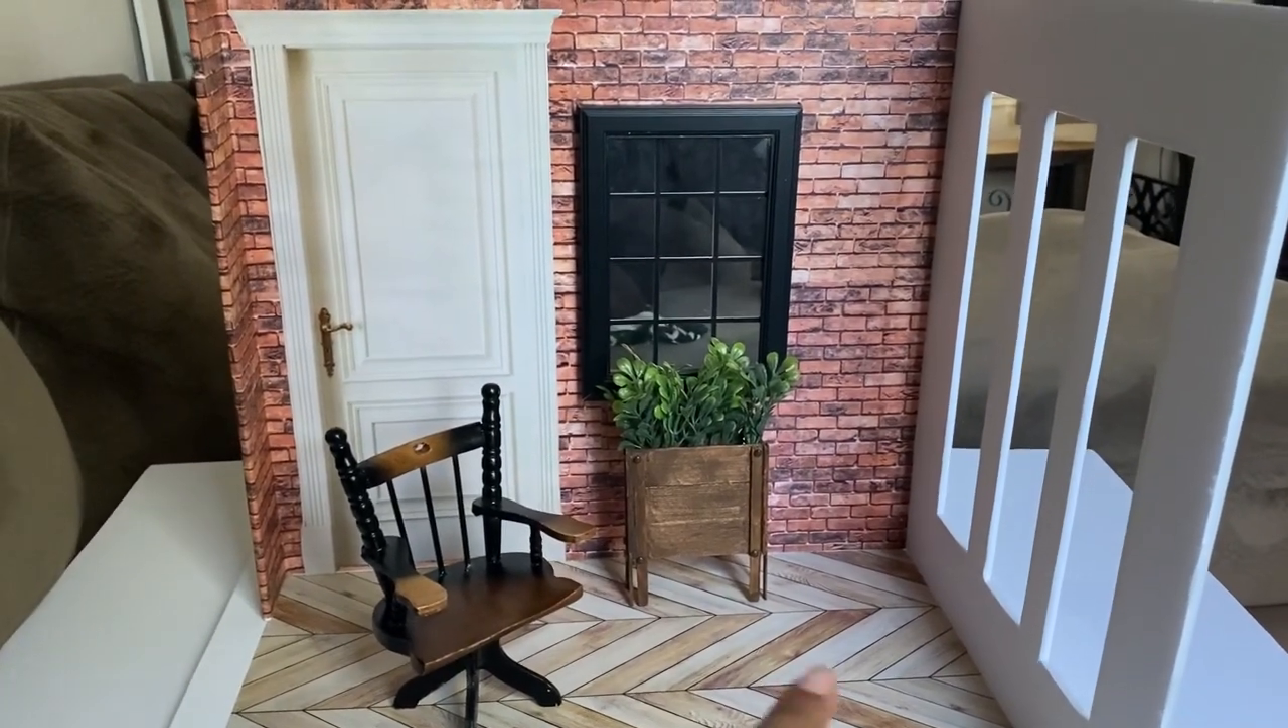I've added the white tri window wall and I think it looks really nice.